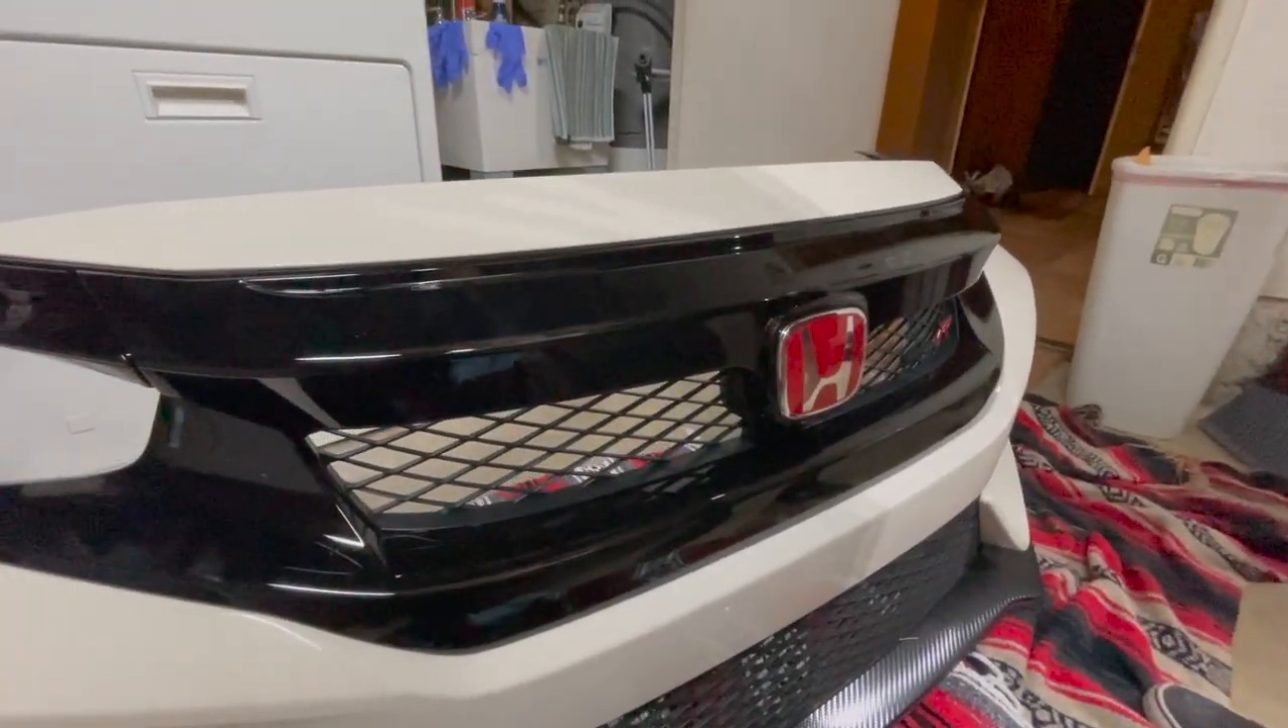All right everyone gone ahead and finished up the installation of the 2020 grill.